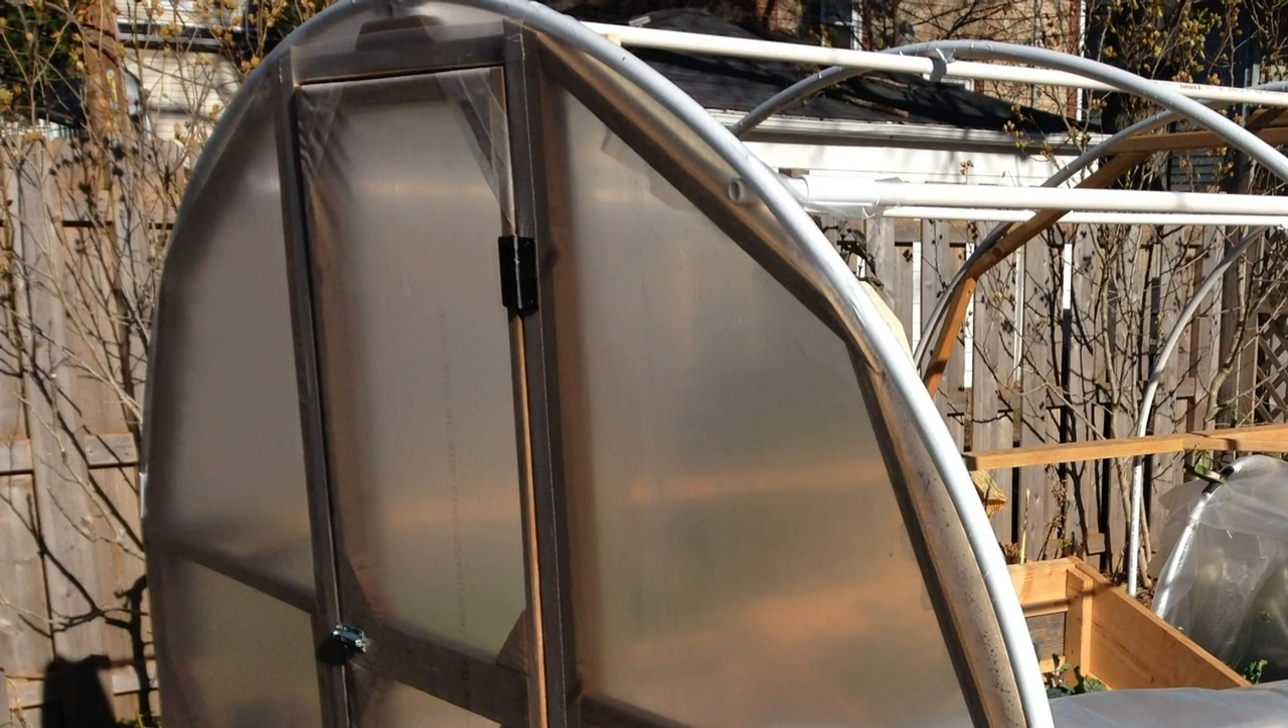This is what the door looked like after being installed.